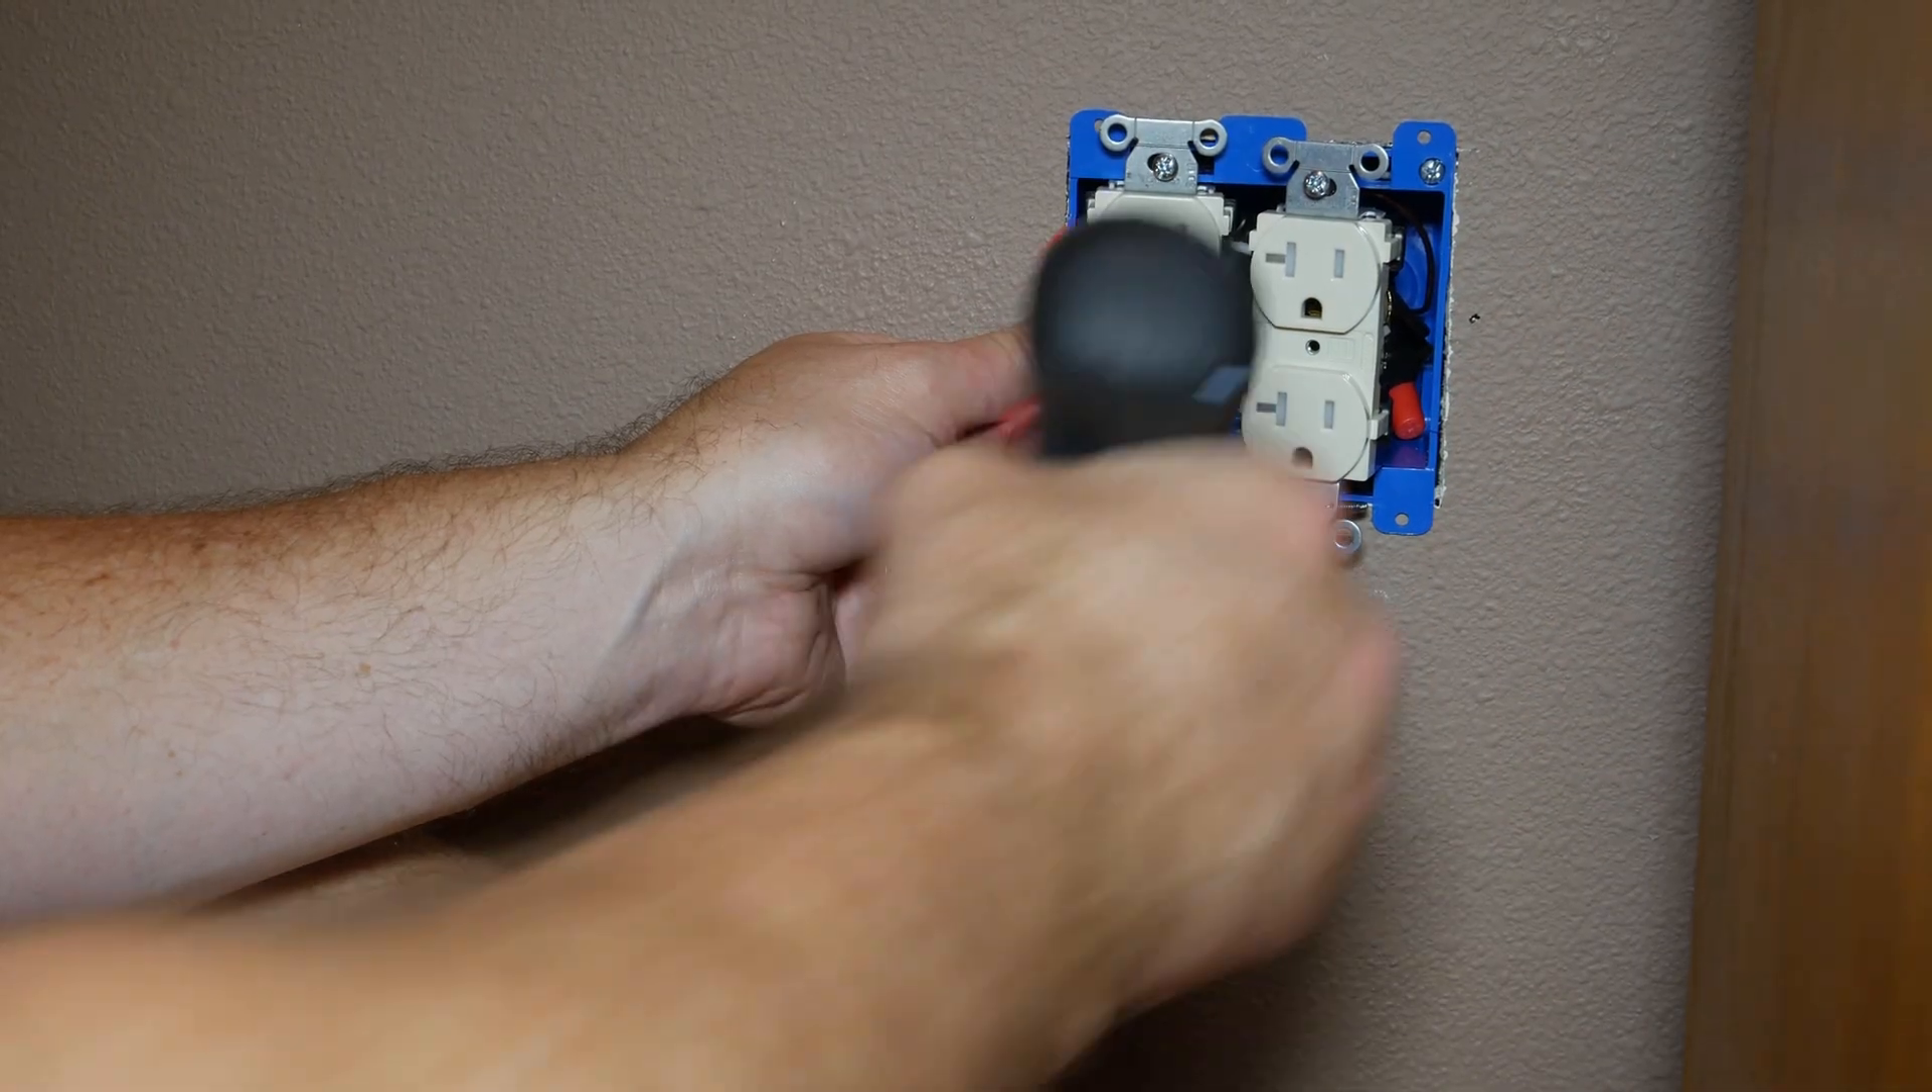Now, all that's left is to push the wires in the box, screw in the receptacles and put the wall plate on.